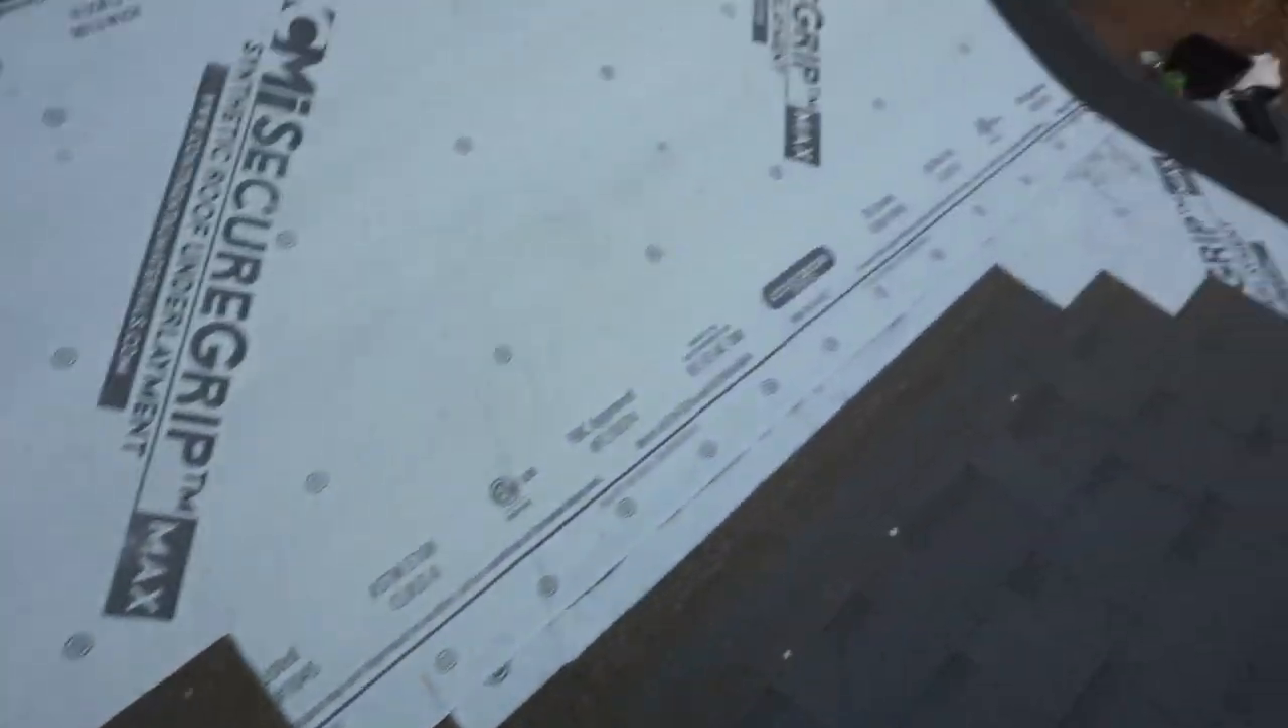Got the underlayment on there. On top of that's the shingles.